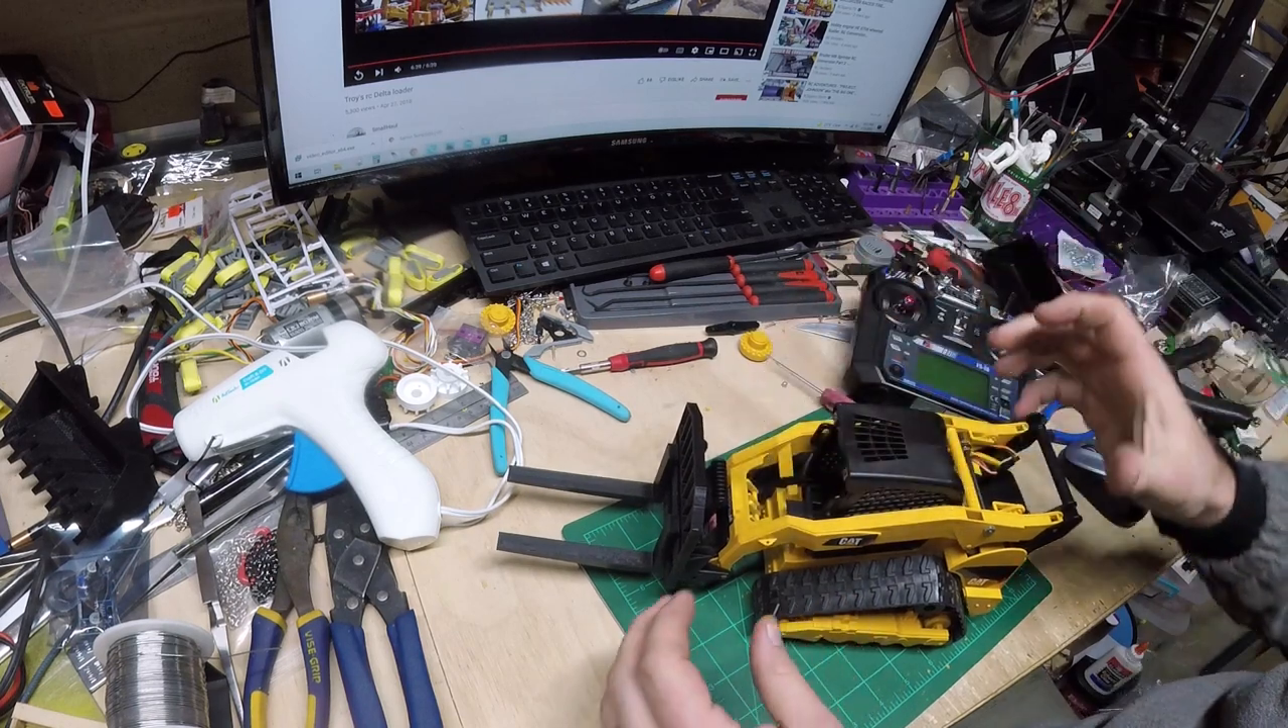So there's the tracks back on.